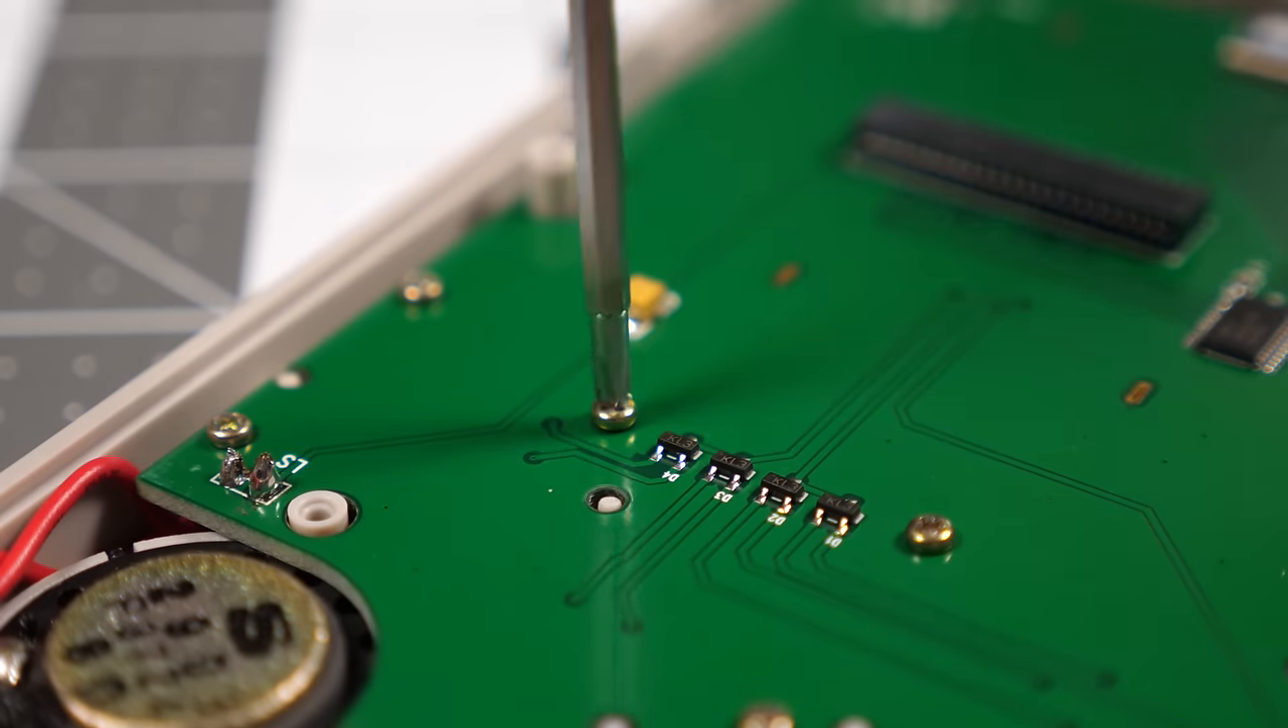Then I set the board in place and screwed it into the existing standoffs.